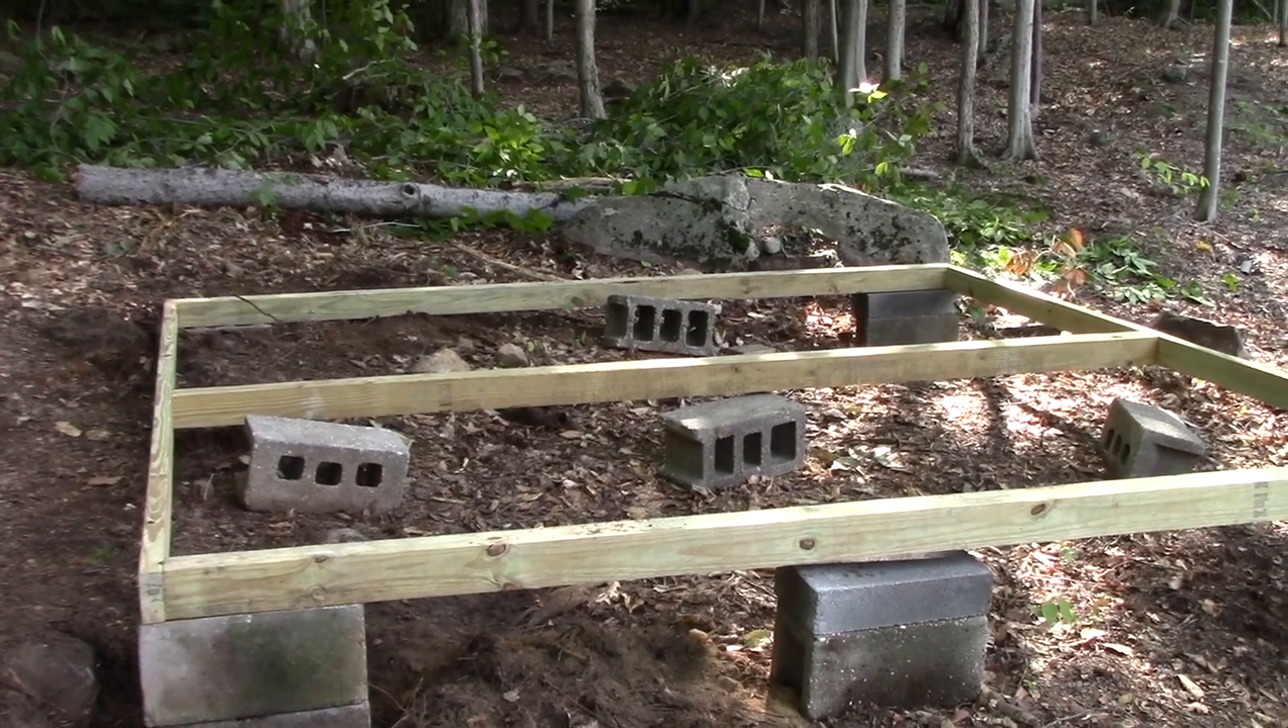We got the basic frame done for the bottom of the shed.